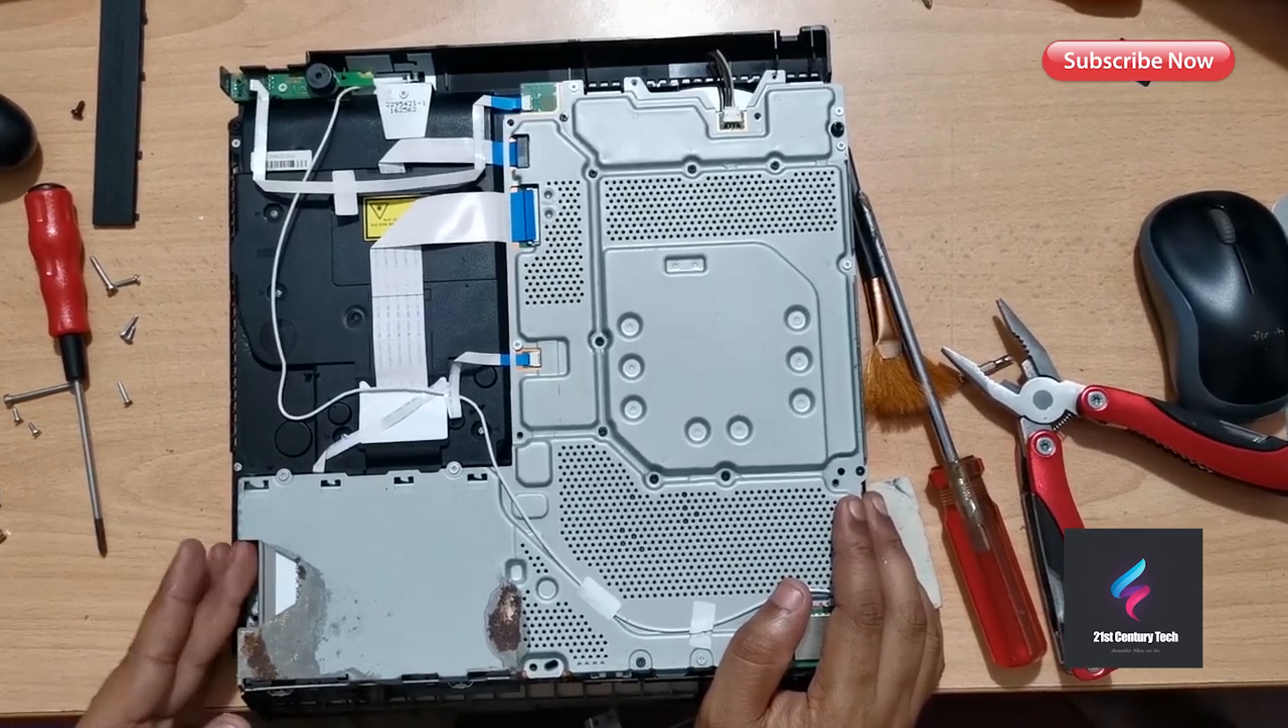So now I have insert the metal plate and put all the screws and the cables and the ribbon cable.